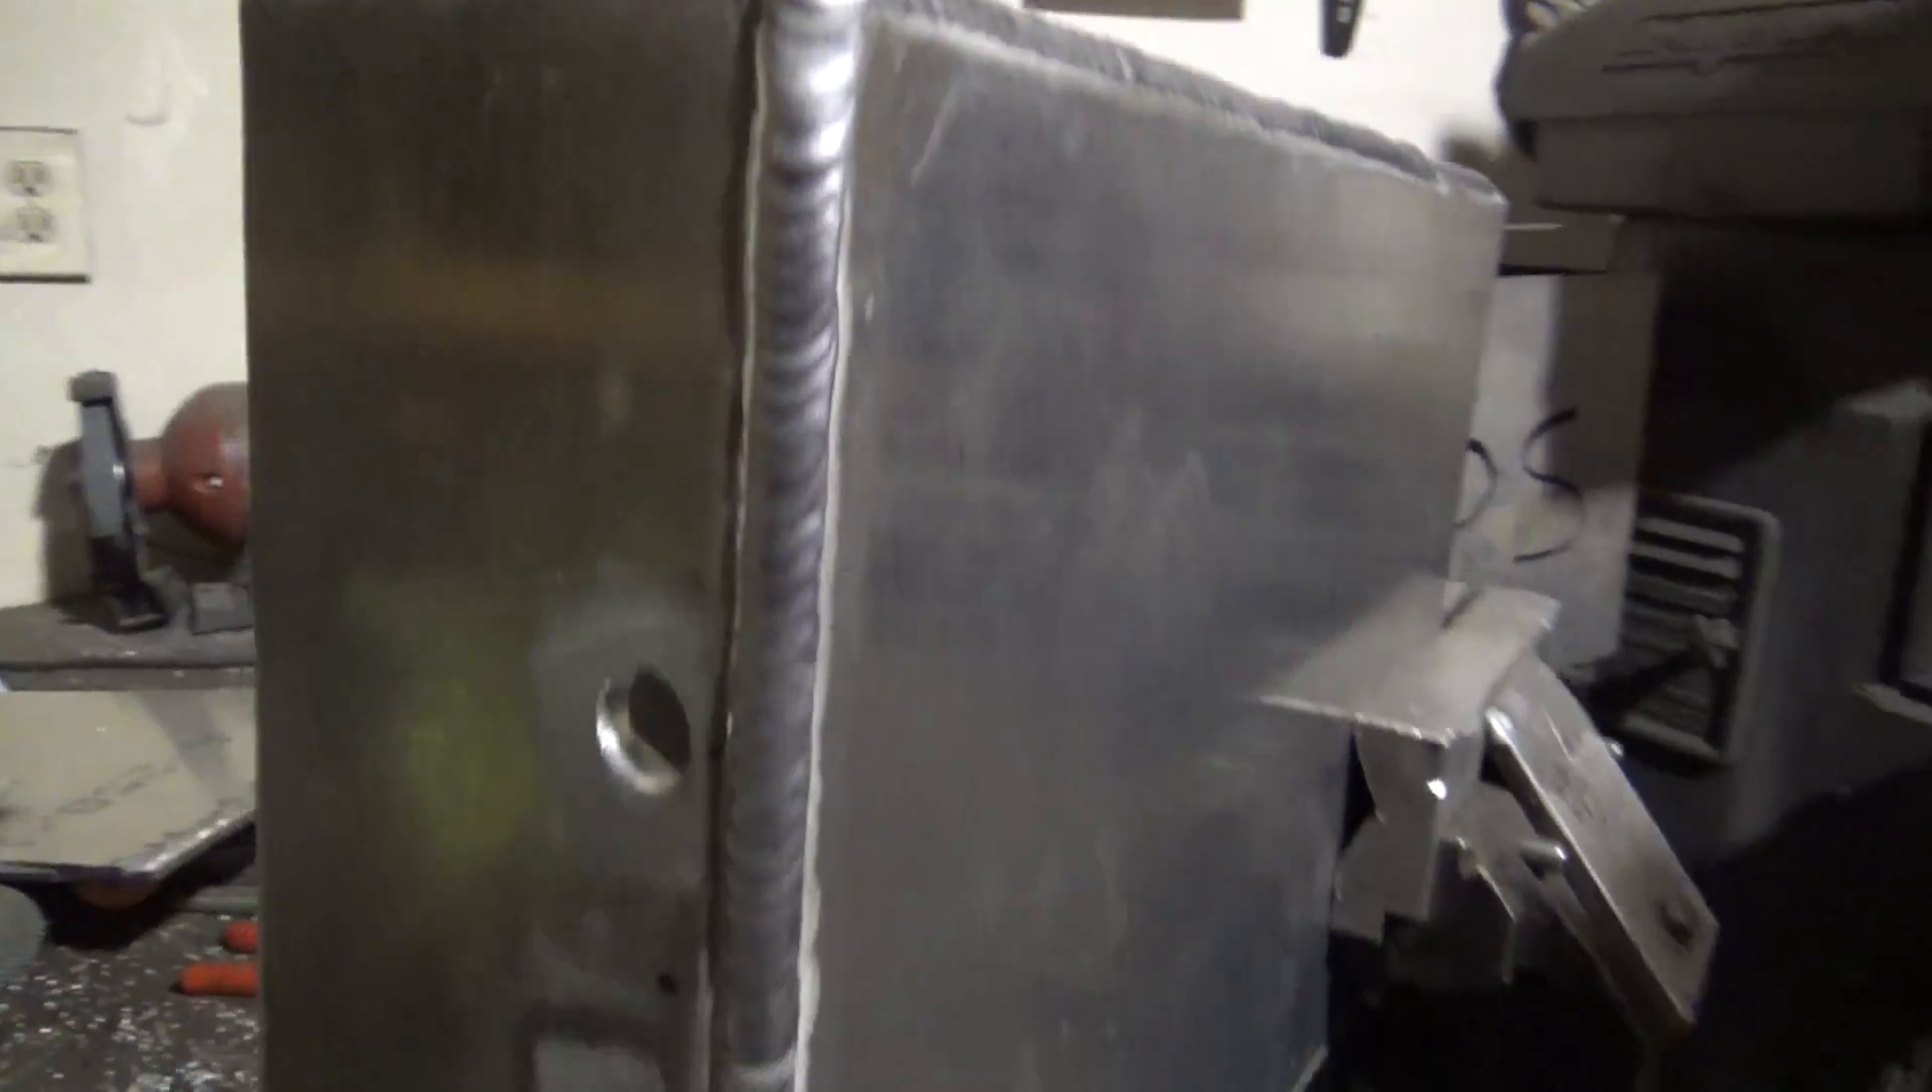I got the sump part up here that's all welded up.